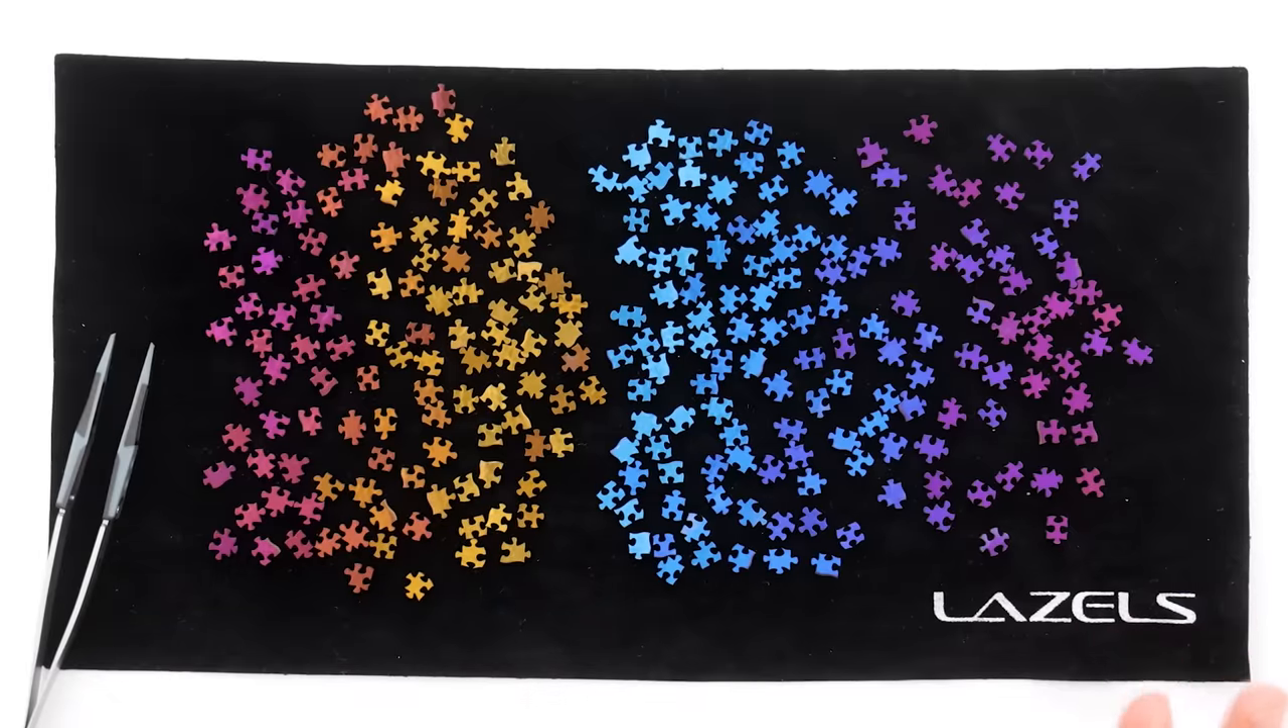I haven't even started putting the puzzle together yet.